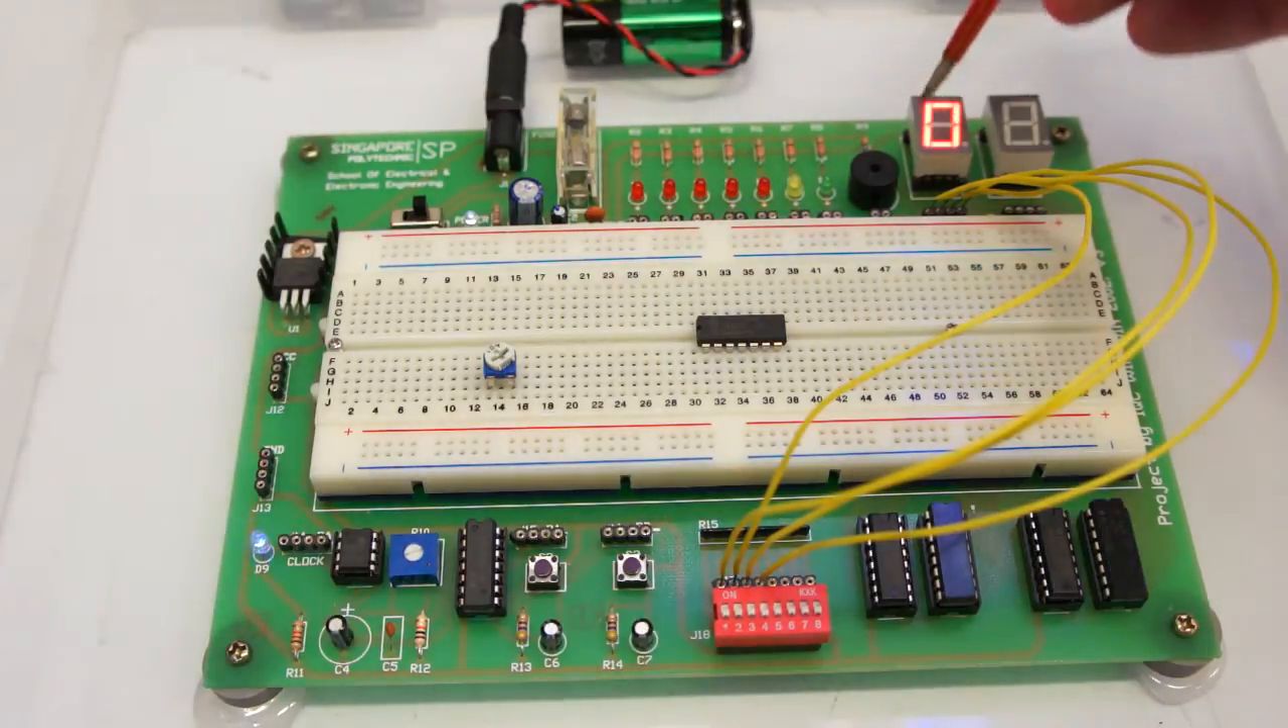Now what I've got at the moment, four wires connected. There are four wires, this is for the most significant bit, that's the eighth line.